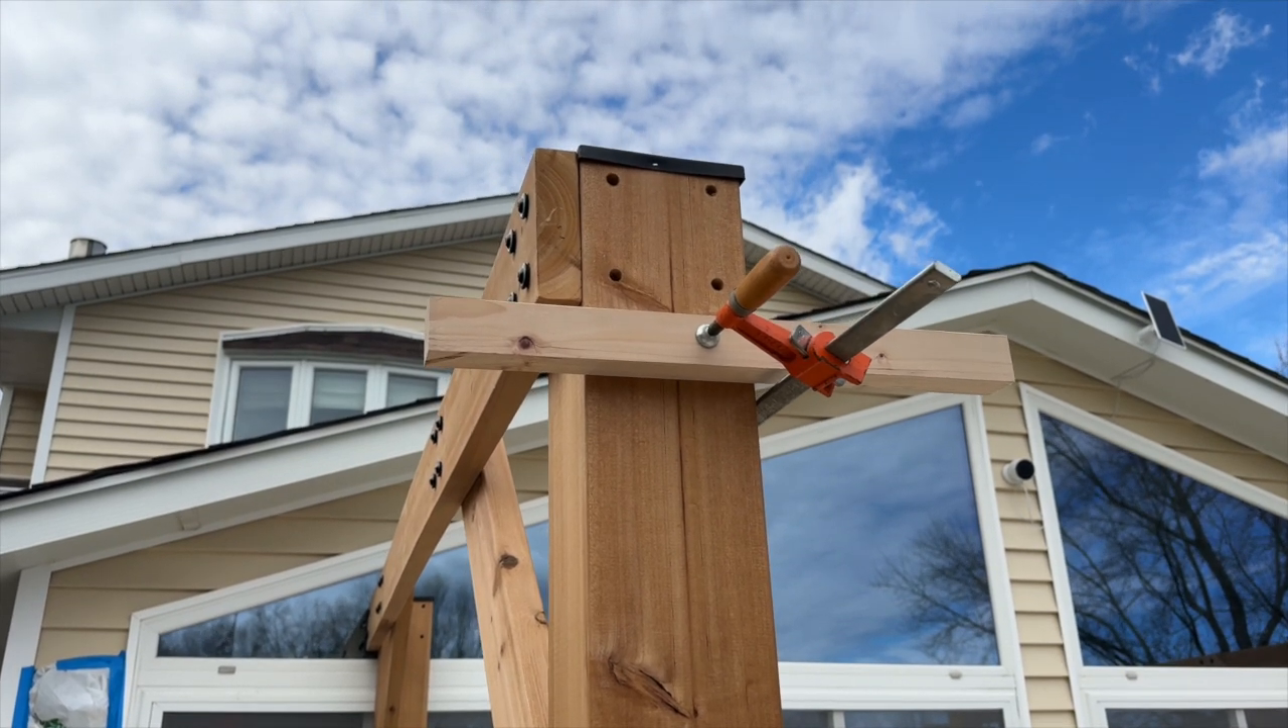You notice how I have that piece of wood clamped up there.